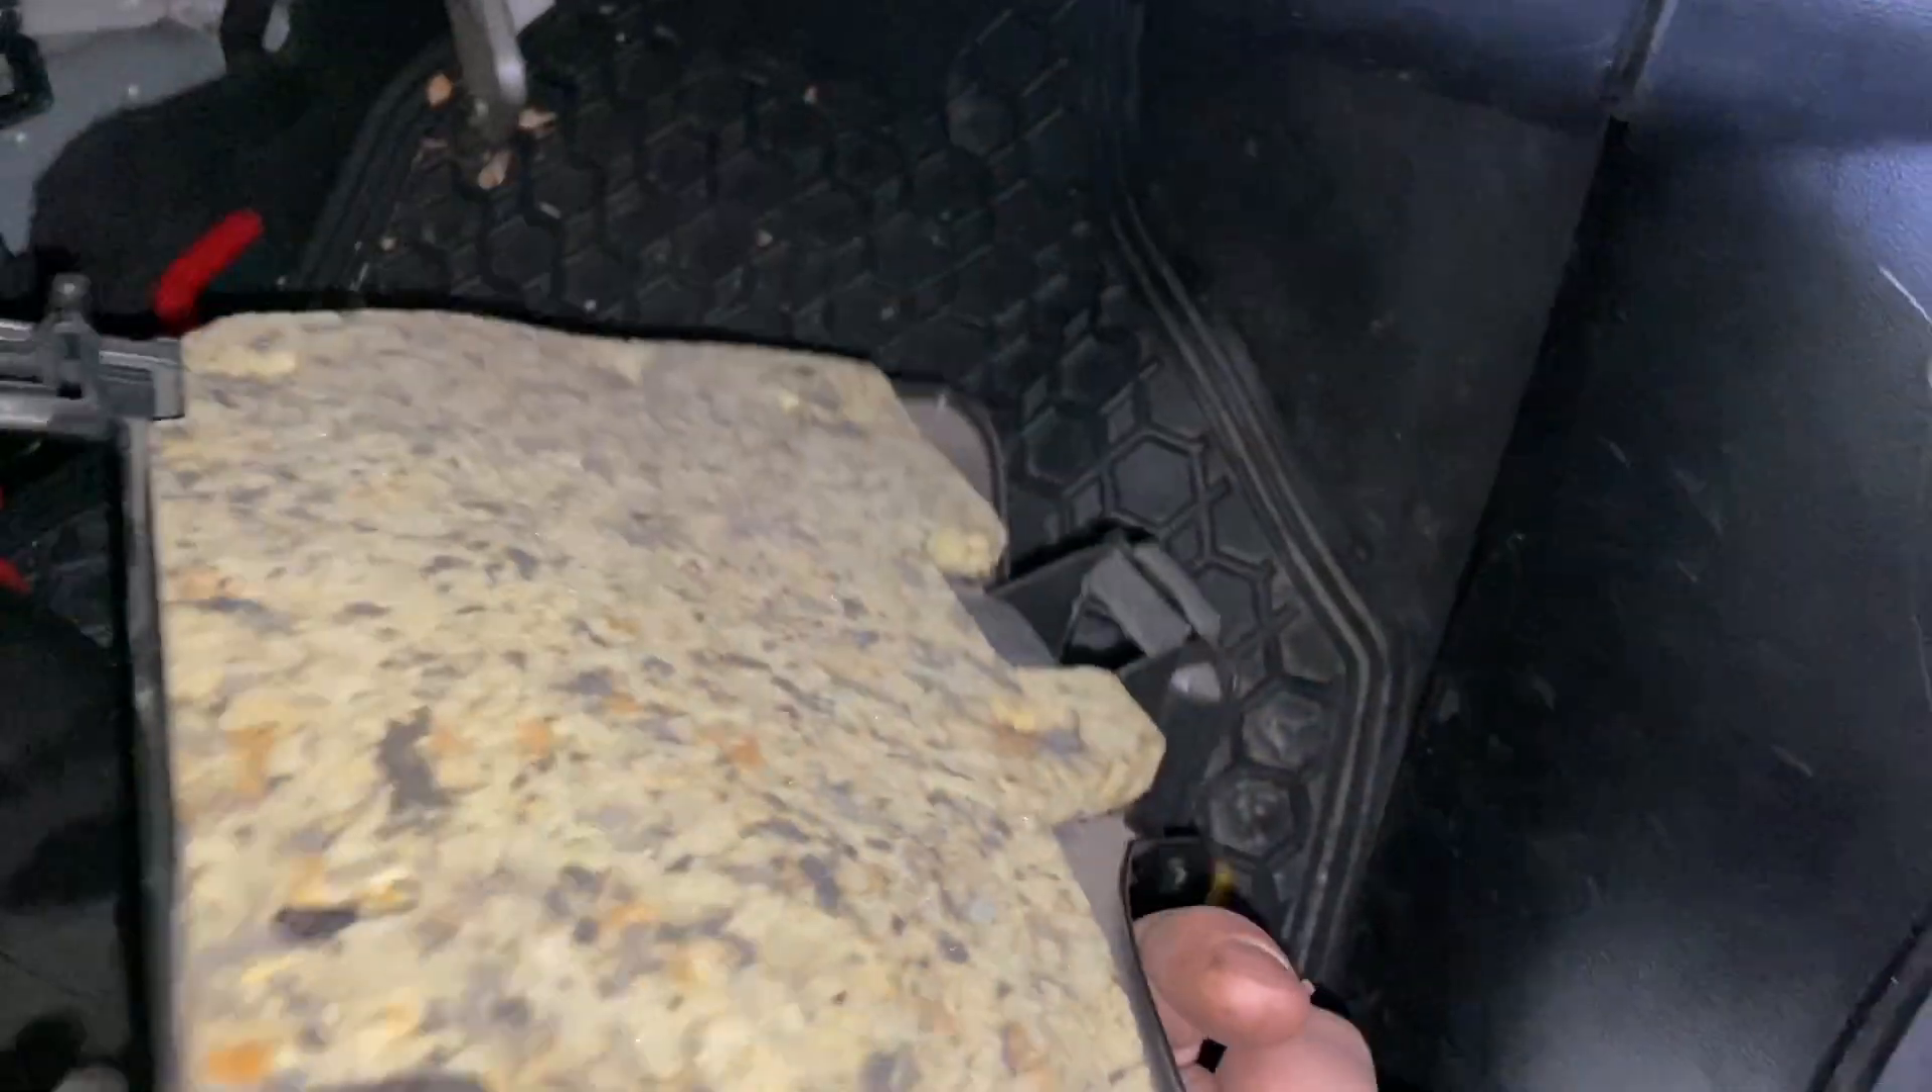Just got the trim piece left and this lower piece that goes up underneath the dash under the glove box here.